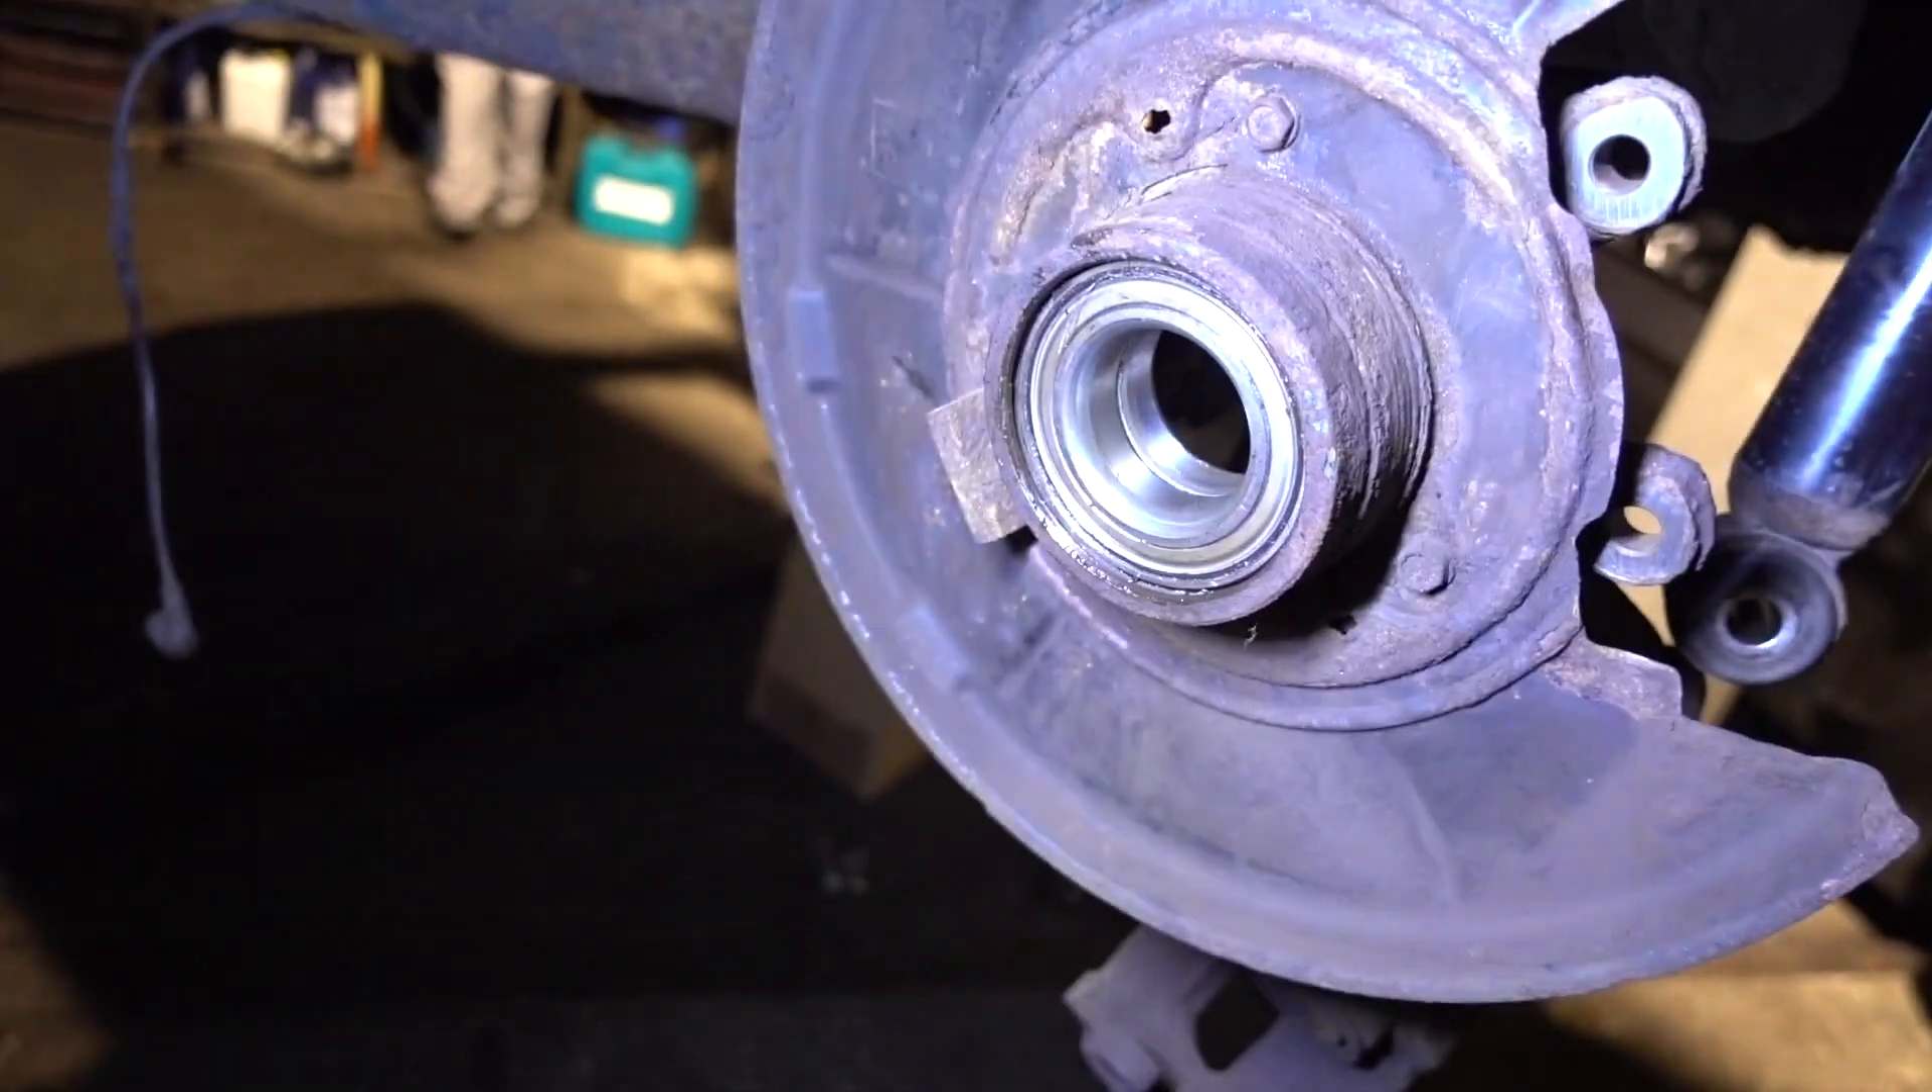Also das radlager ist nach stundenlanger kleinstarbeit jetzt drin.